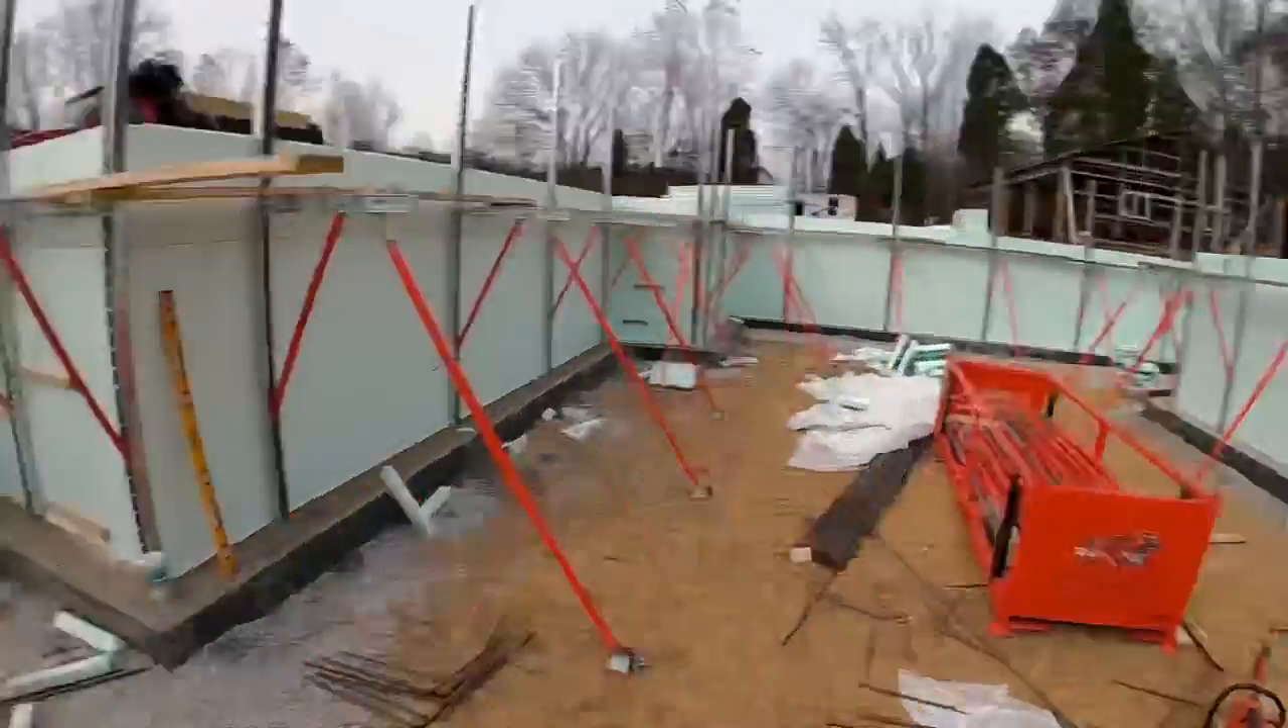There's what she looks like after we got all the braces up. I wasn't here for most of them.